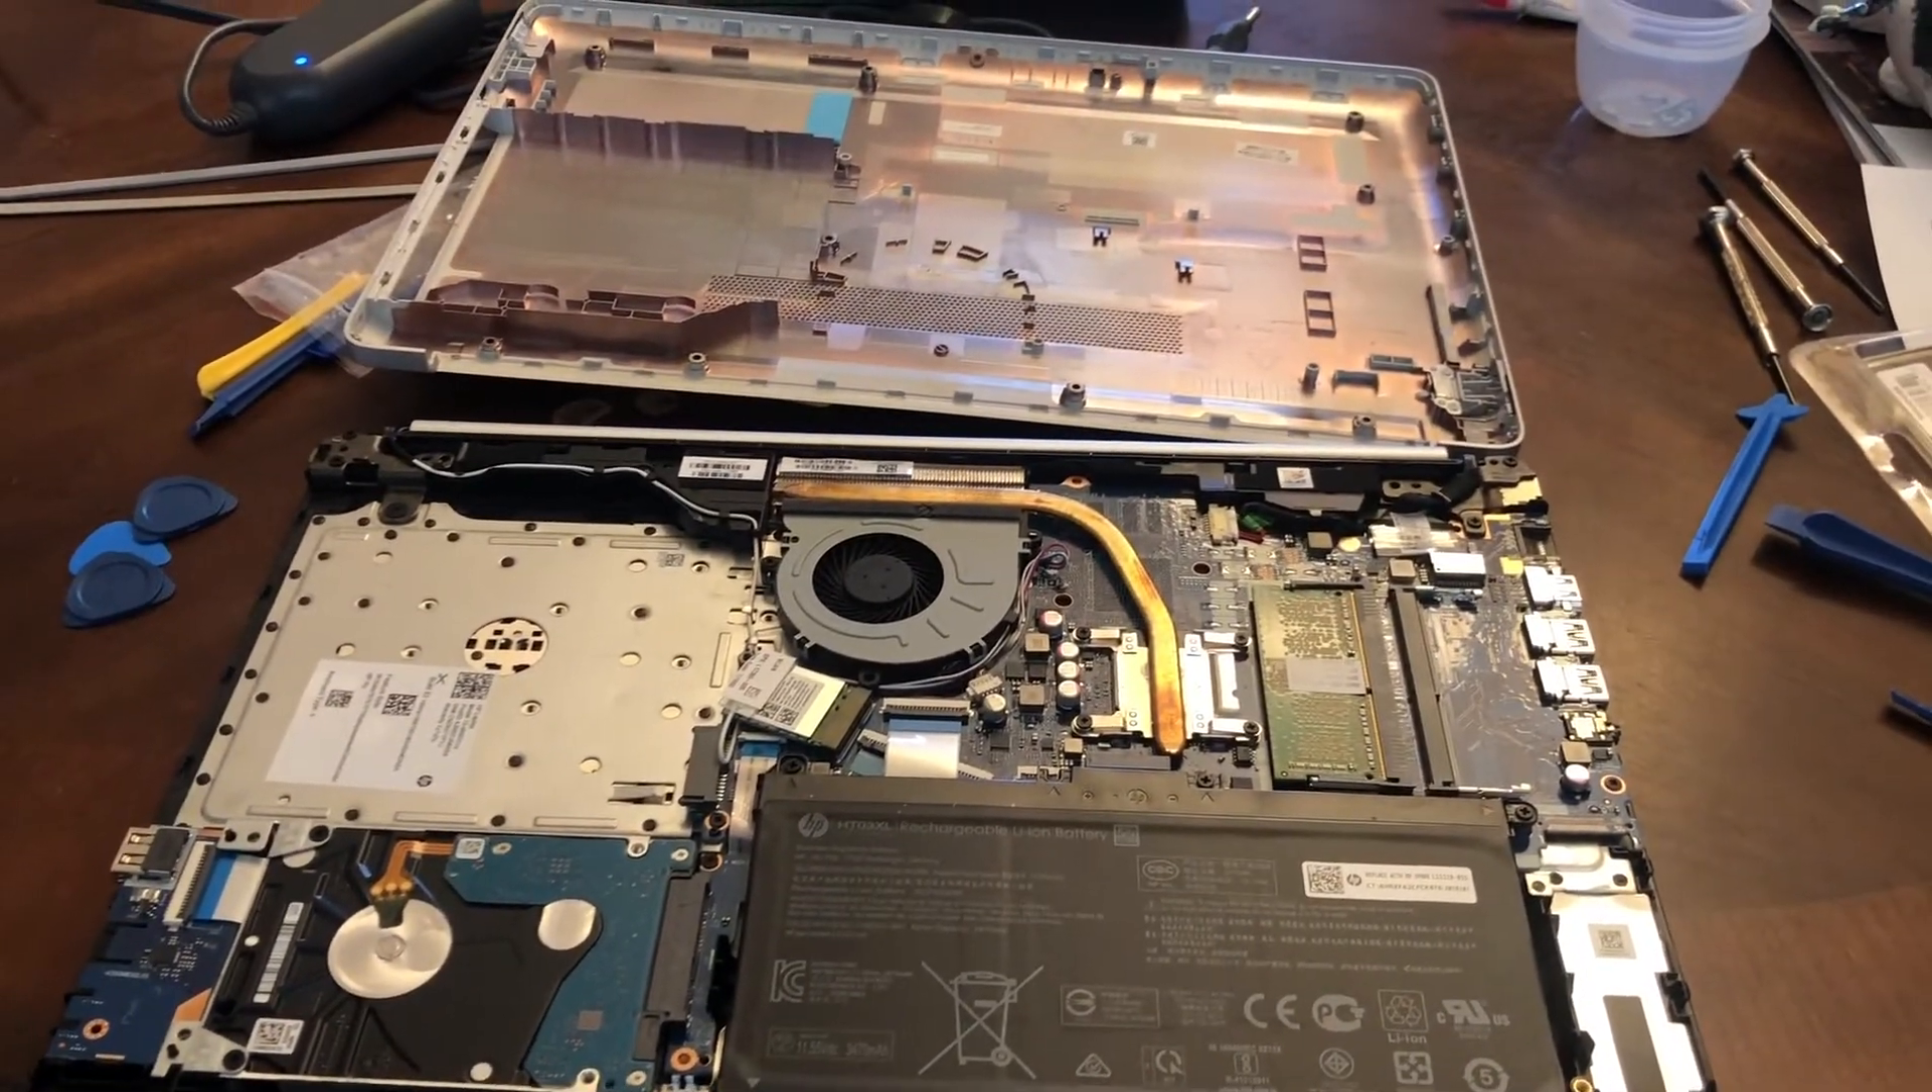Now I haven't unhooked the battery anything yet at this point I've just gone ahead and taken that cover off.